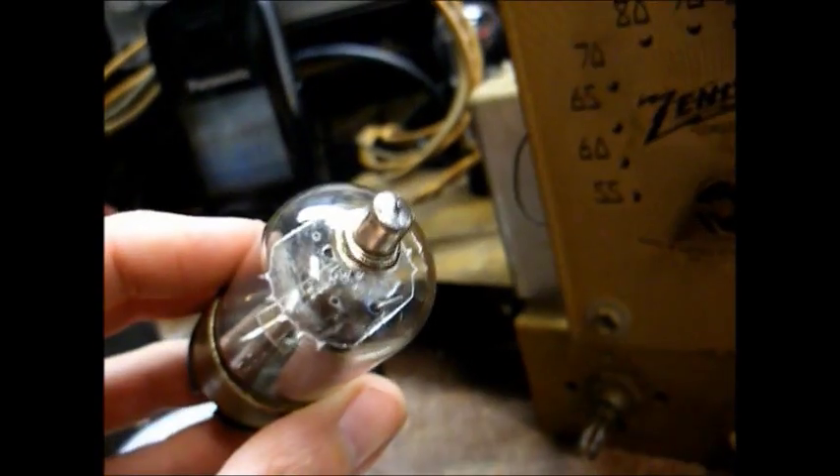Tube cap soldered back on, re -glued, and this tube is ready to be put back into service.